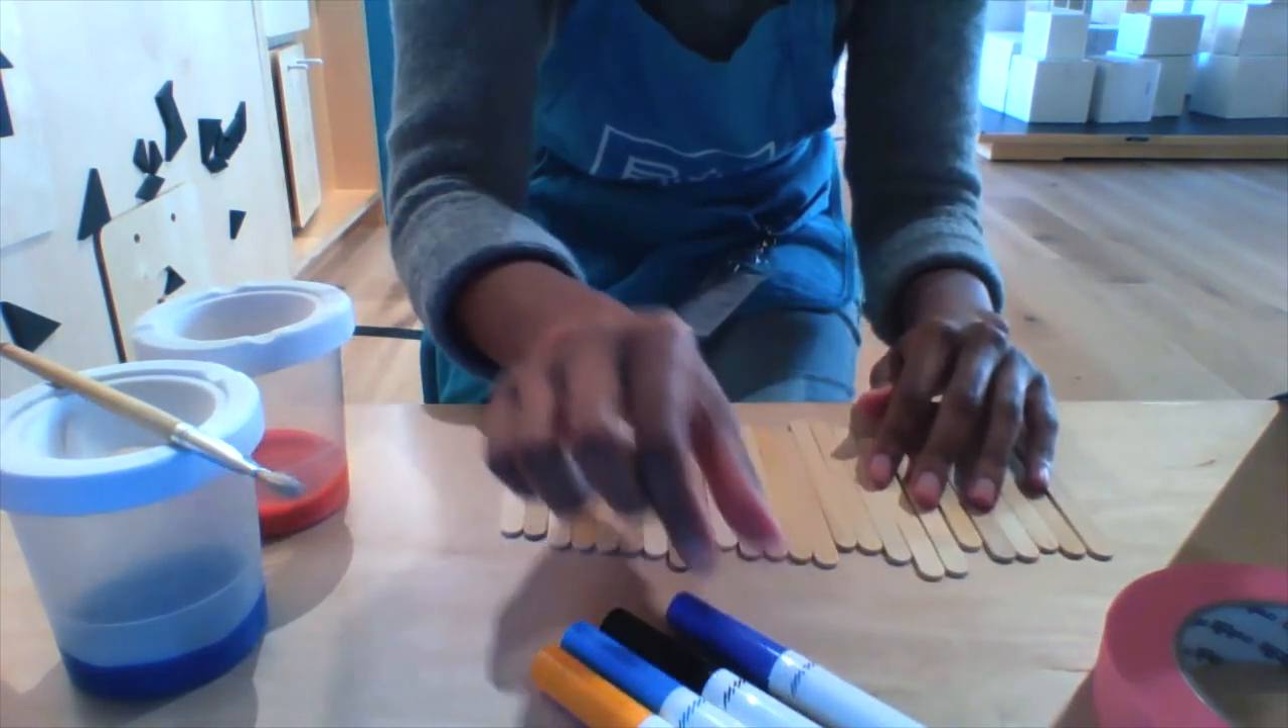To get started, line up the popsicle sticks on a flat surface, making sure they are touching and the ends are lined up evenly. Does that look nice and even? Looks like a few of the pieces have gotten a bit out of line.